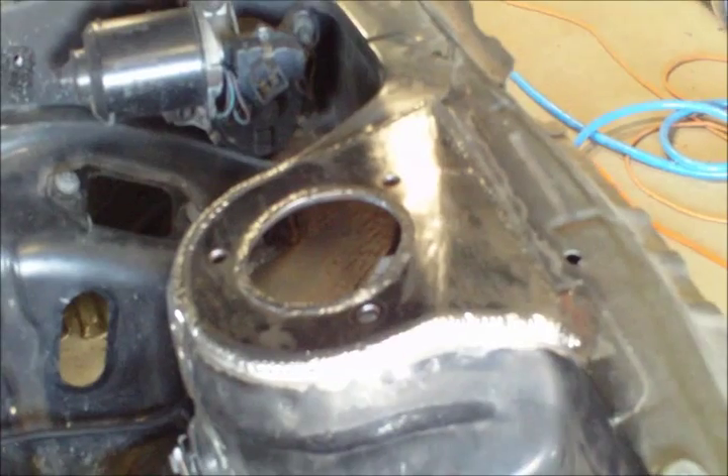What you can see we've done here is we've plated the top of the strut tower completely over.